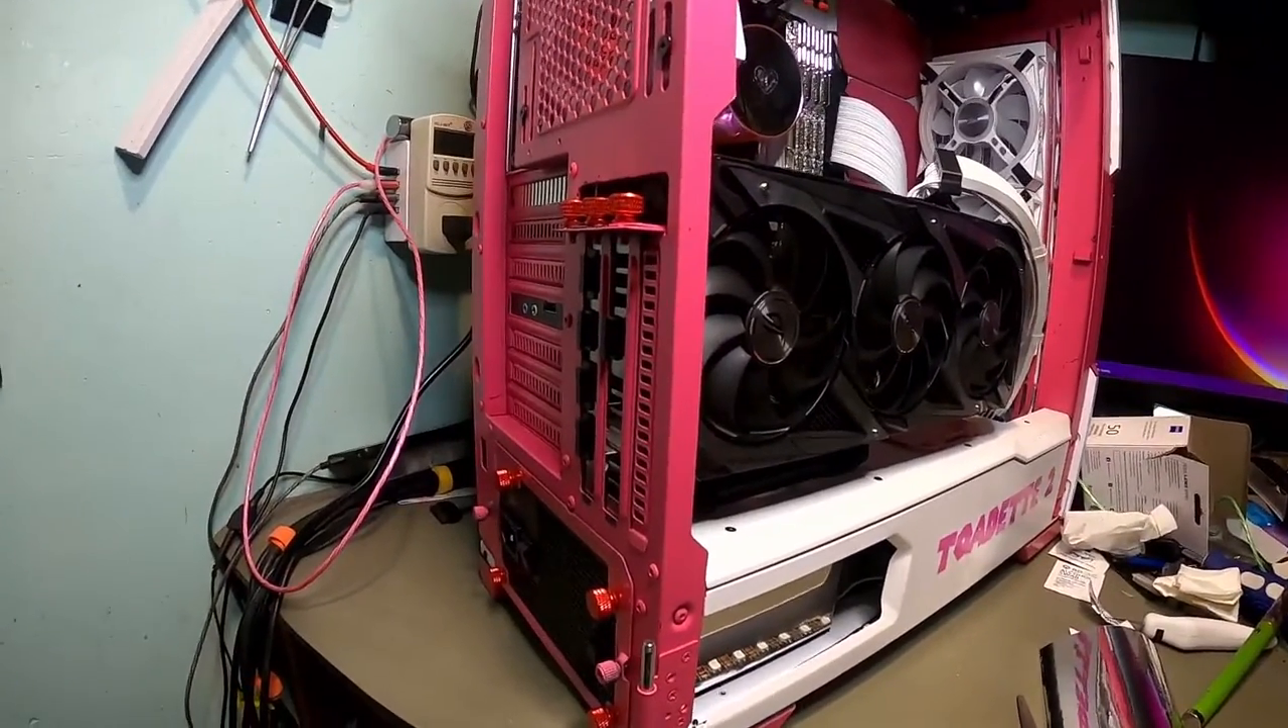Uh, as you can see, I've got the video card in now.